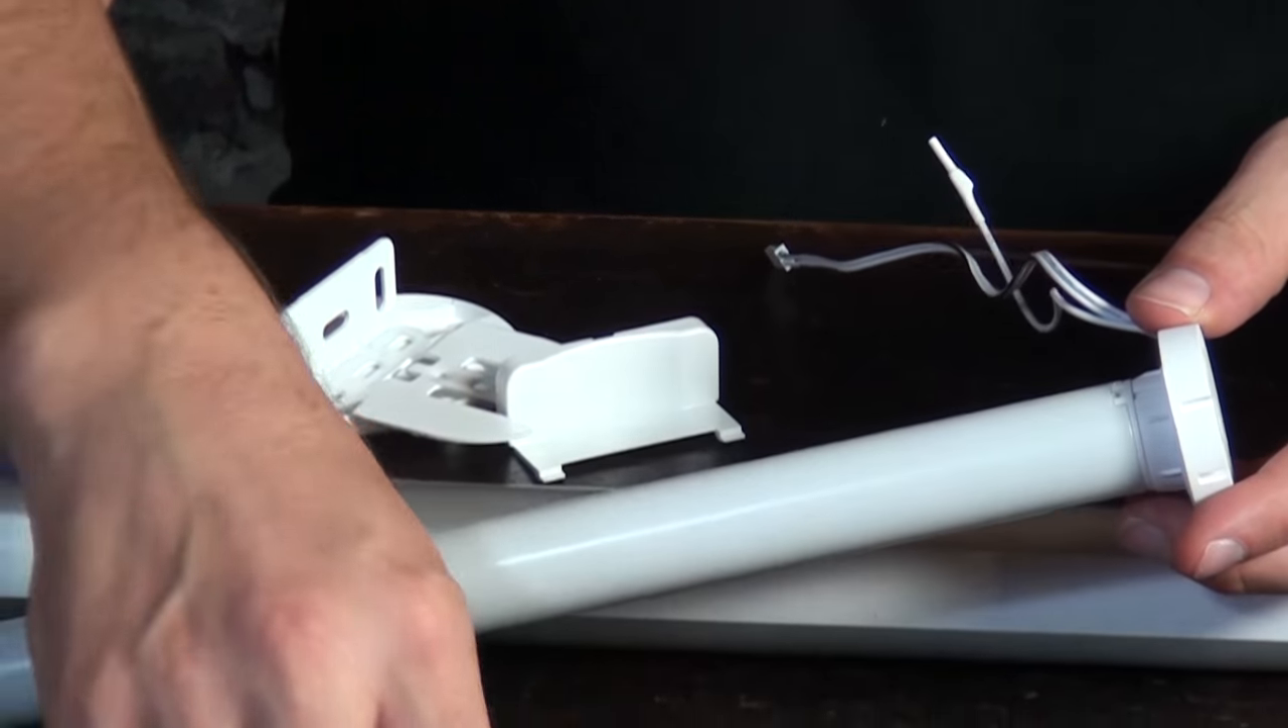So the ring is now in position as you can see.